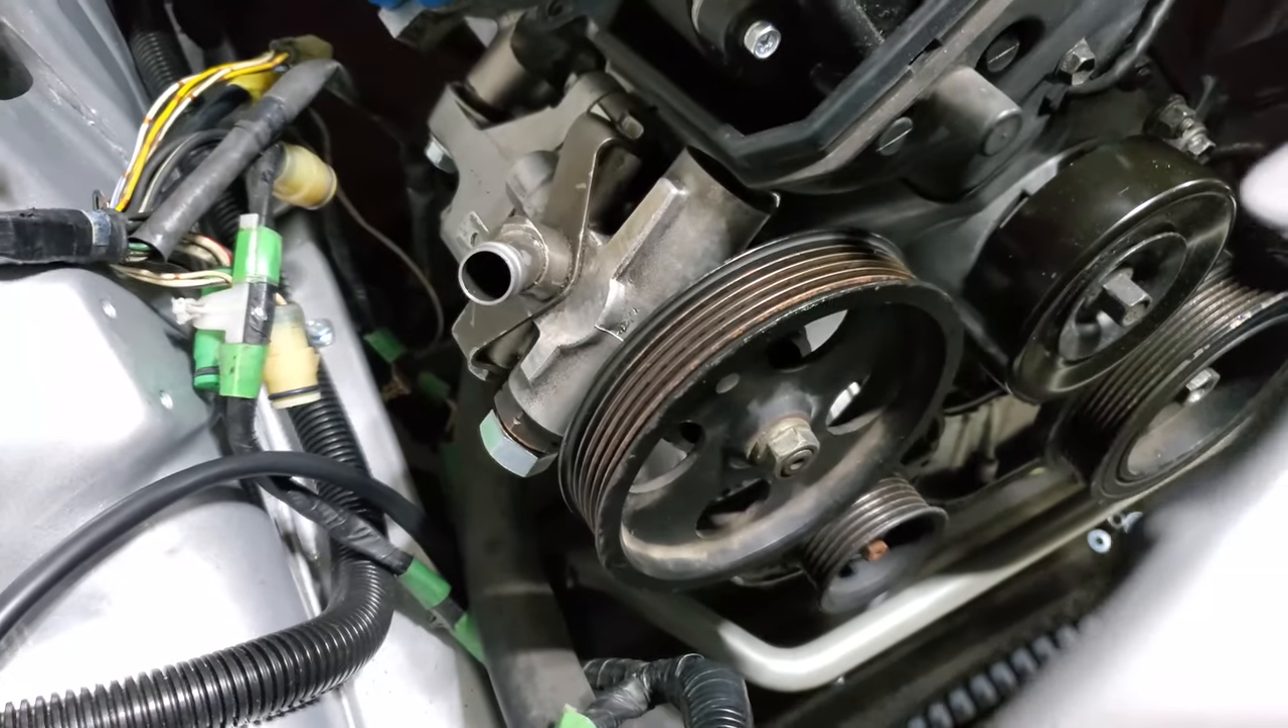Now I've actually gone ahead and put in this power steering pump.